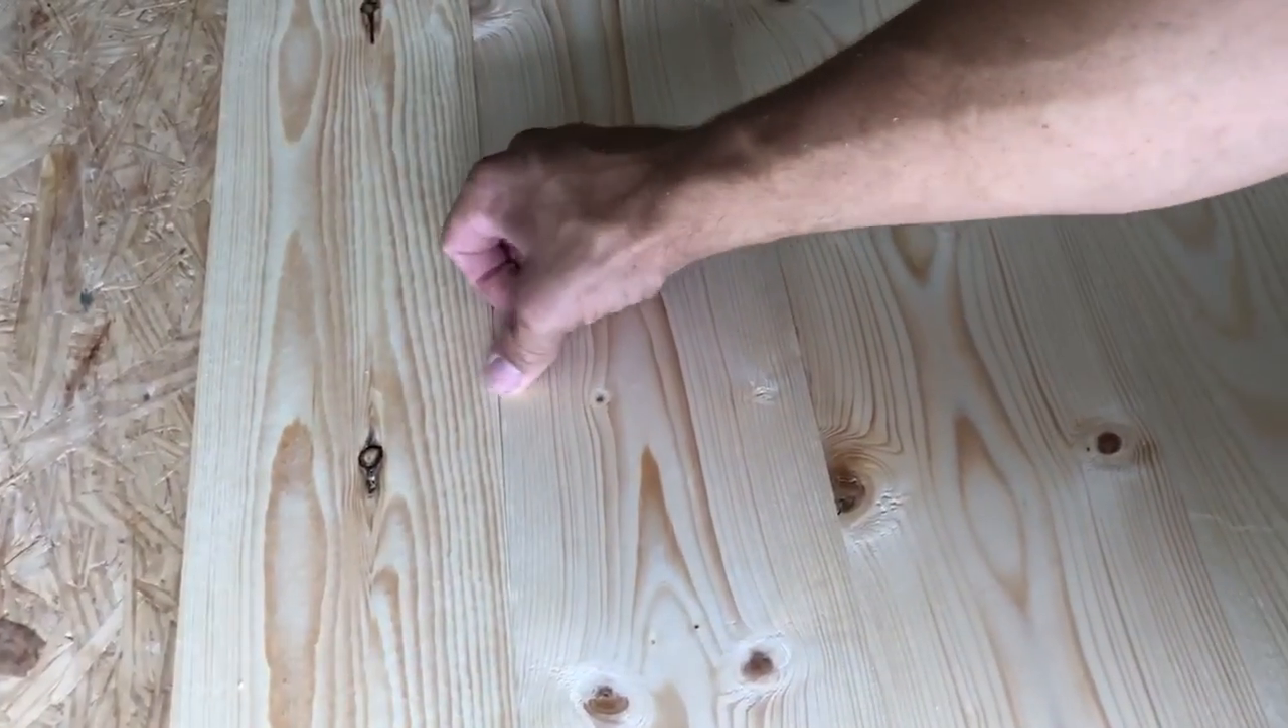You can see when you join those seams or those edges, you don't have those gaps in your seams. They fit together really, really nicely.